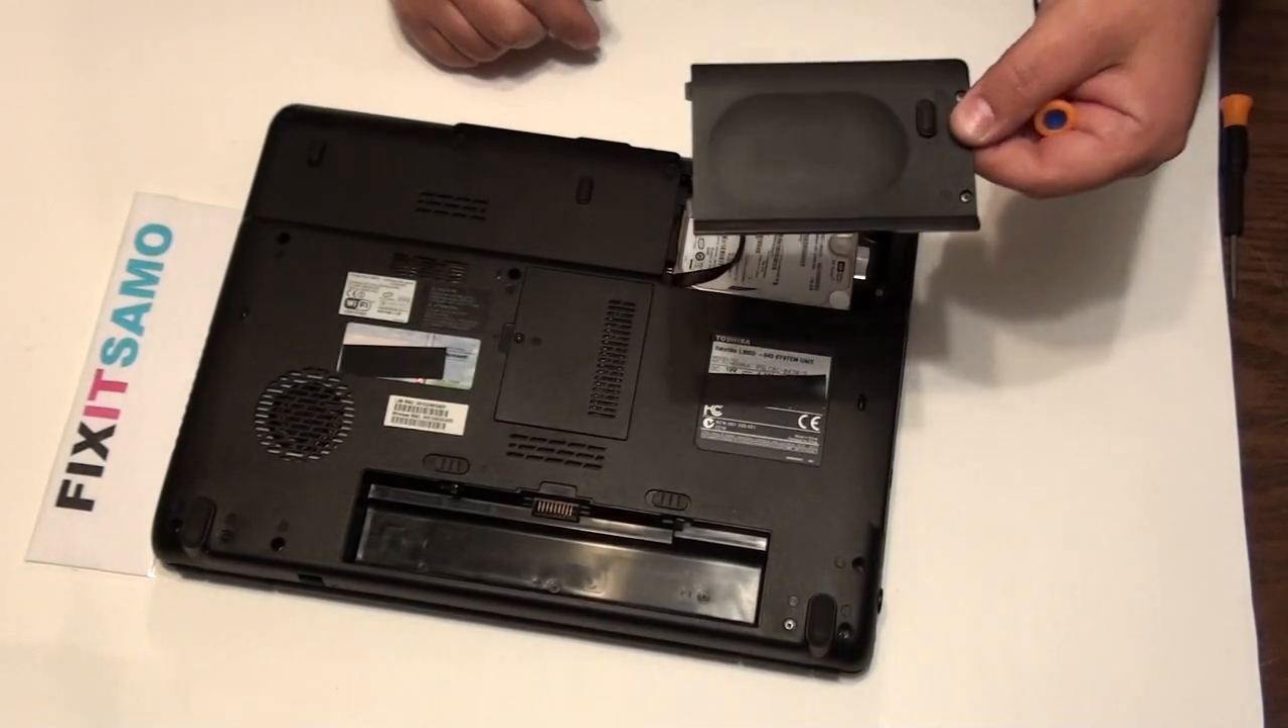That's it the cover is out.